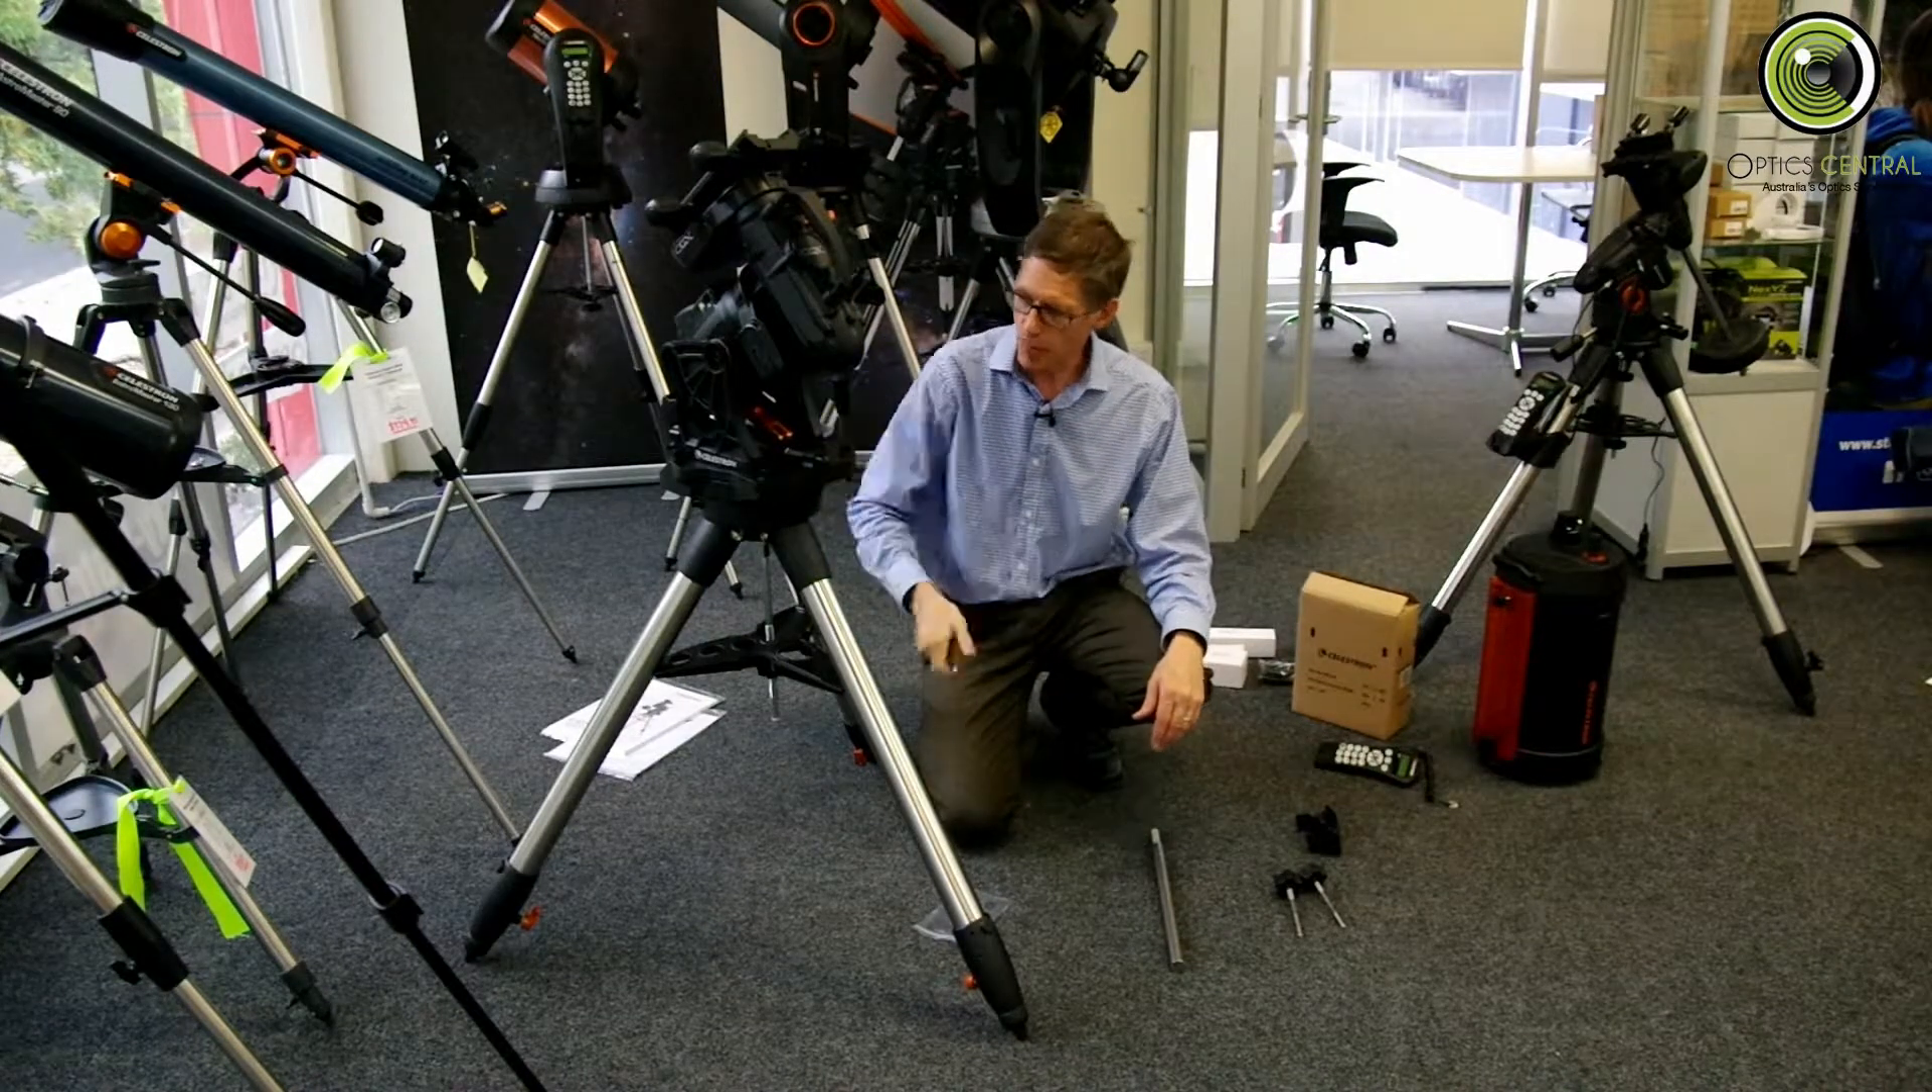Now, the head is onto the top of the tripod.